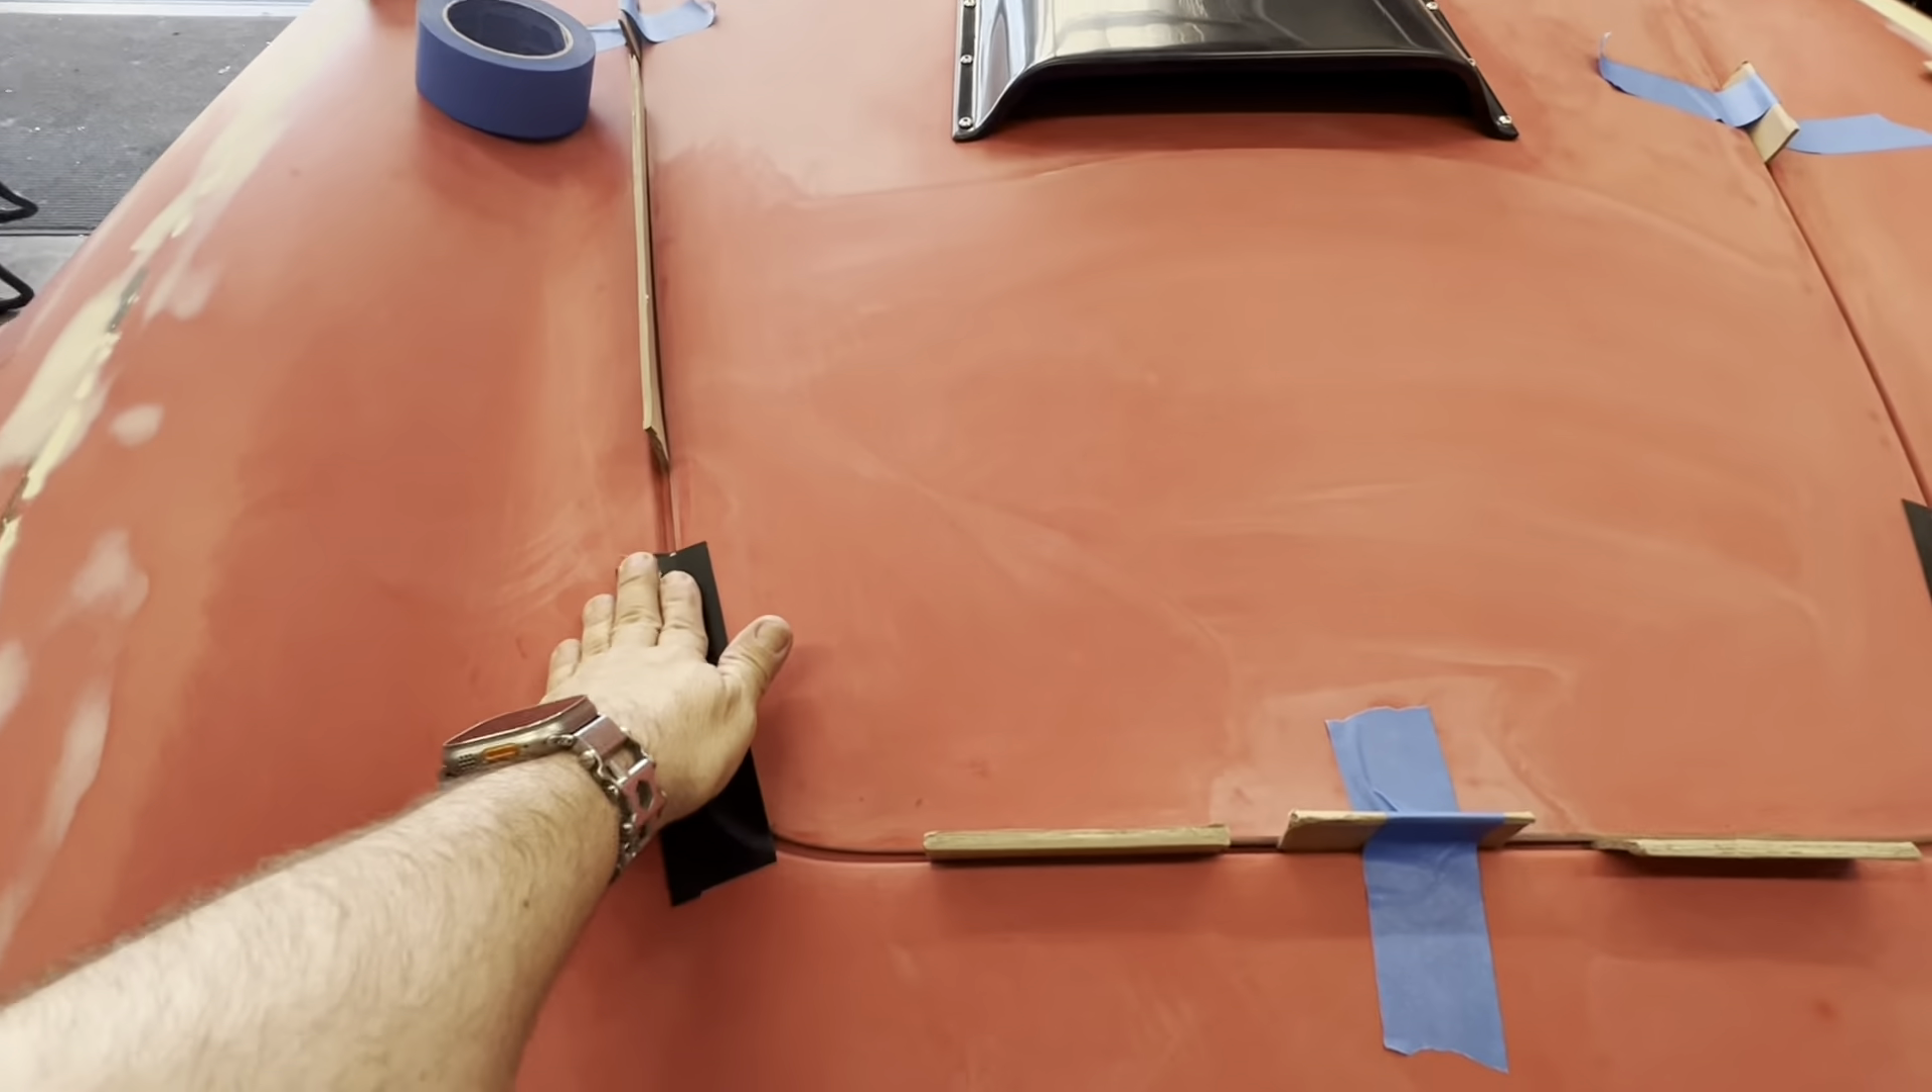All right I got the hood taped down I got gorilla tape holding it in place.